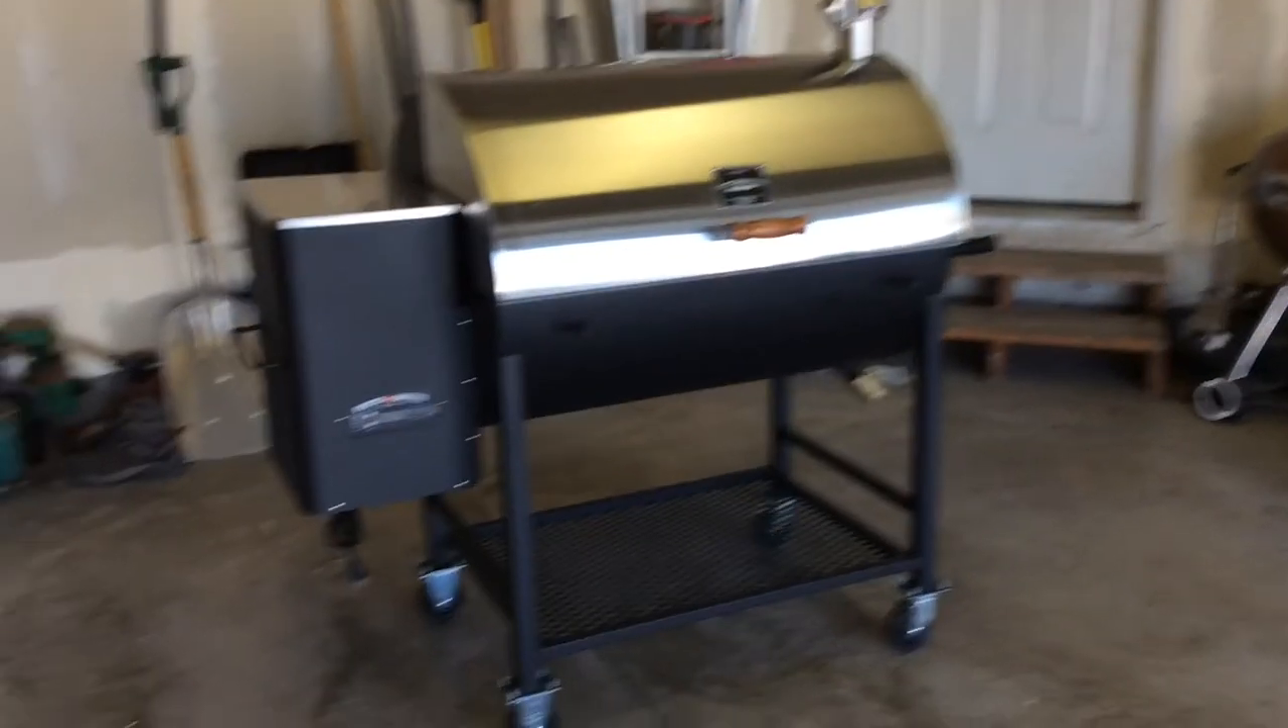We've just got all four of the casters on.